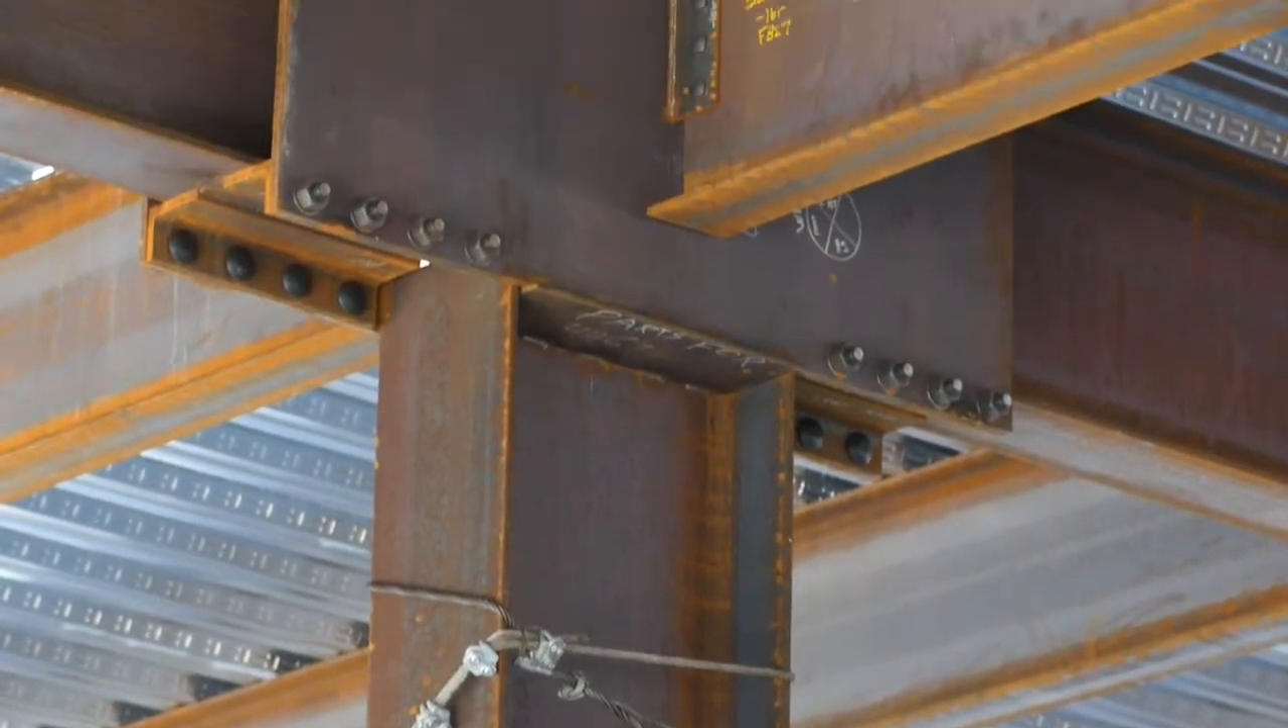The field bolting installation of a side plate connection is now complete, and decking can be fully installed.